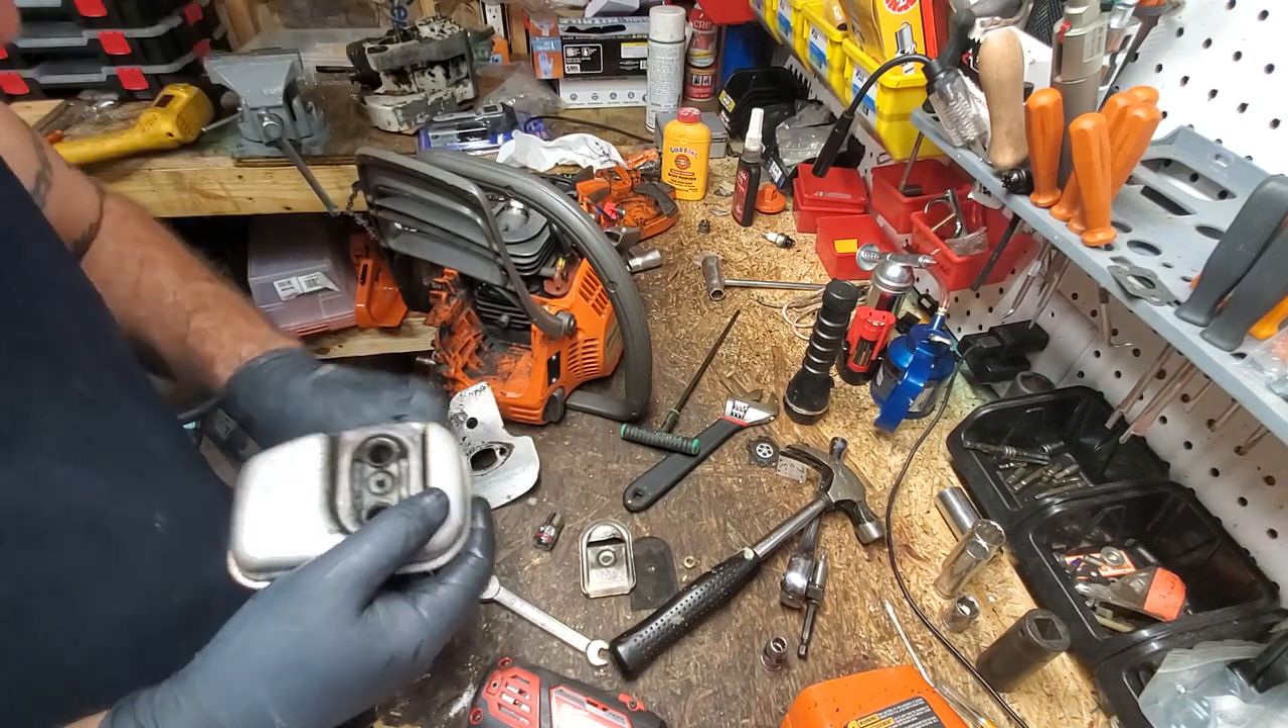Okay, so essentially, we've got our muffler out.